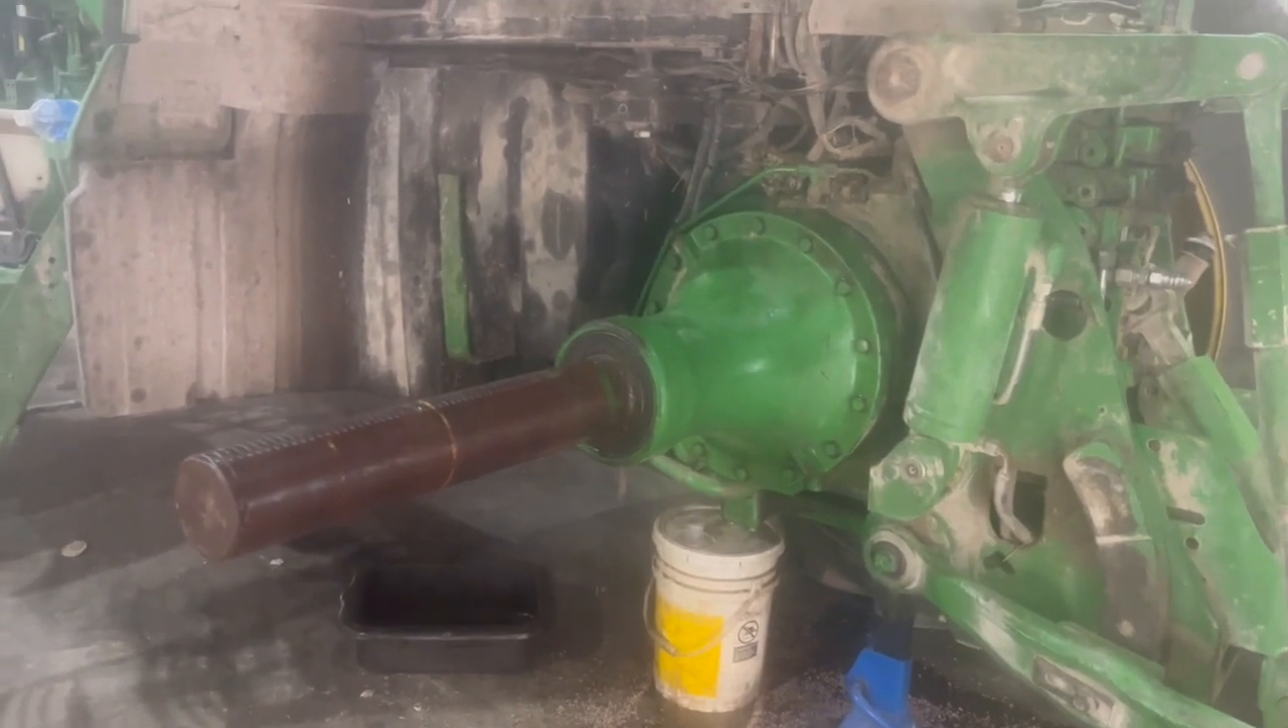Okay well we got this axle put back on here and uh tighten the bolt up.